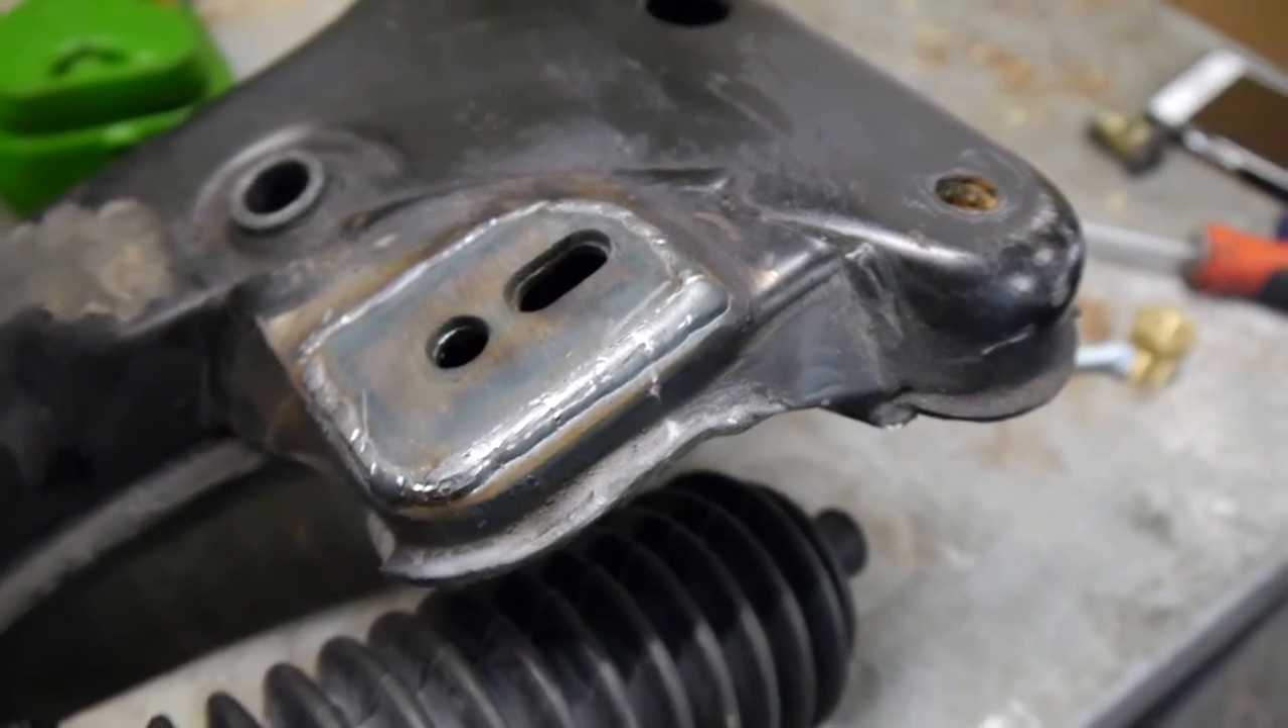As you can see, we've welded the plates on the top.